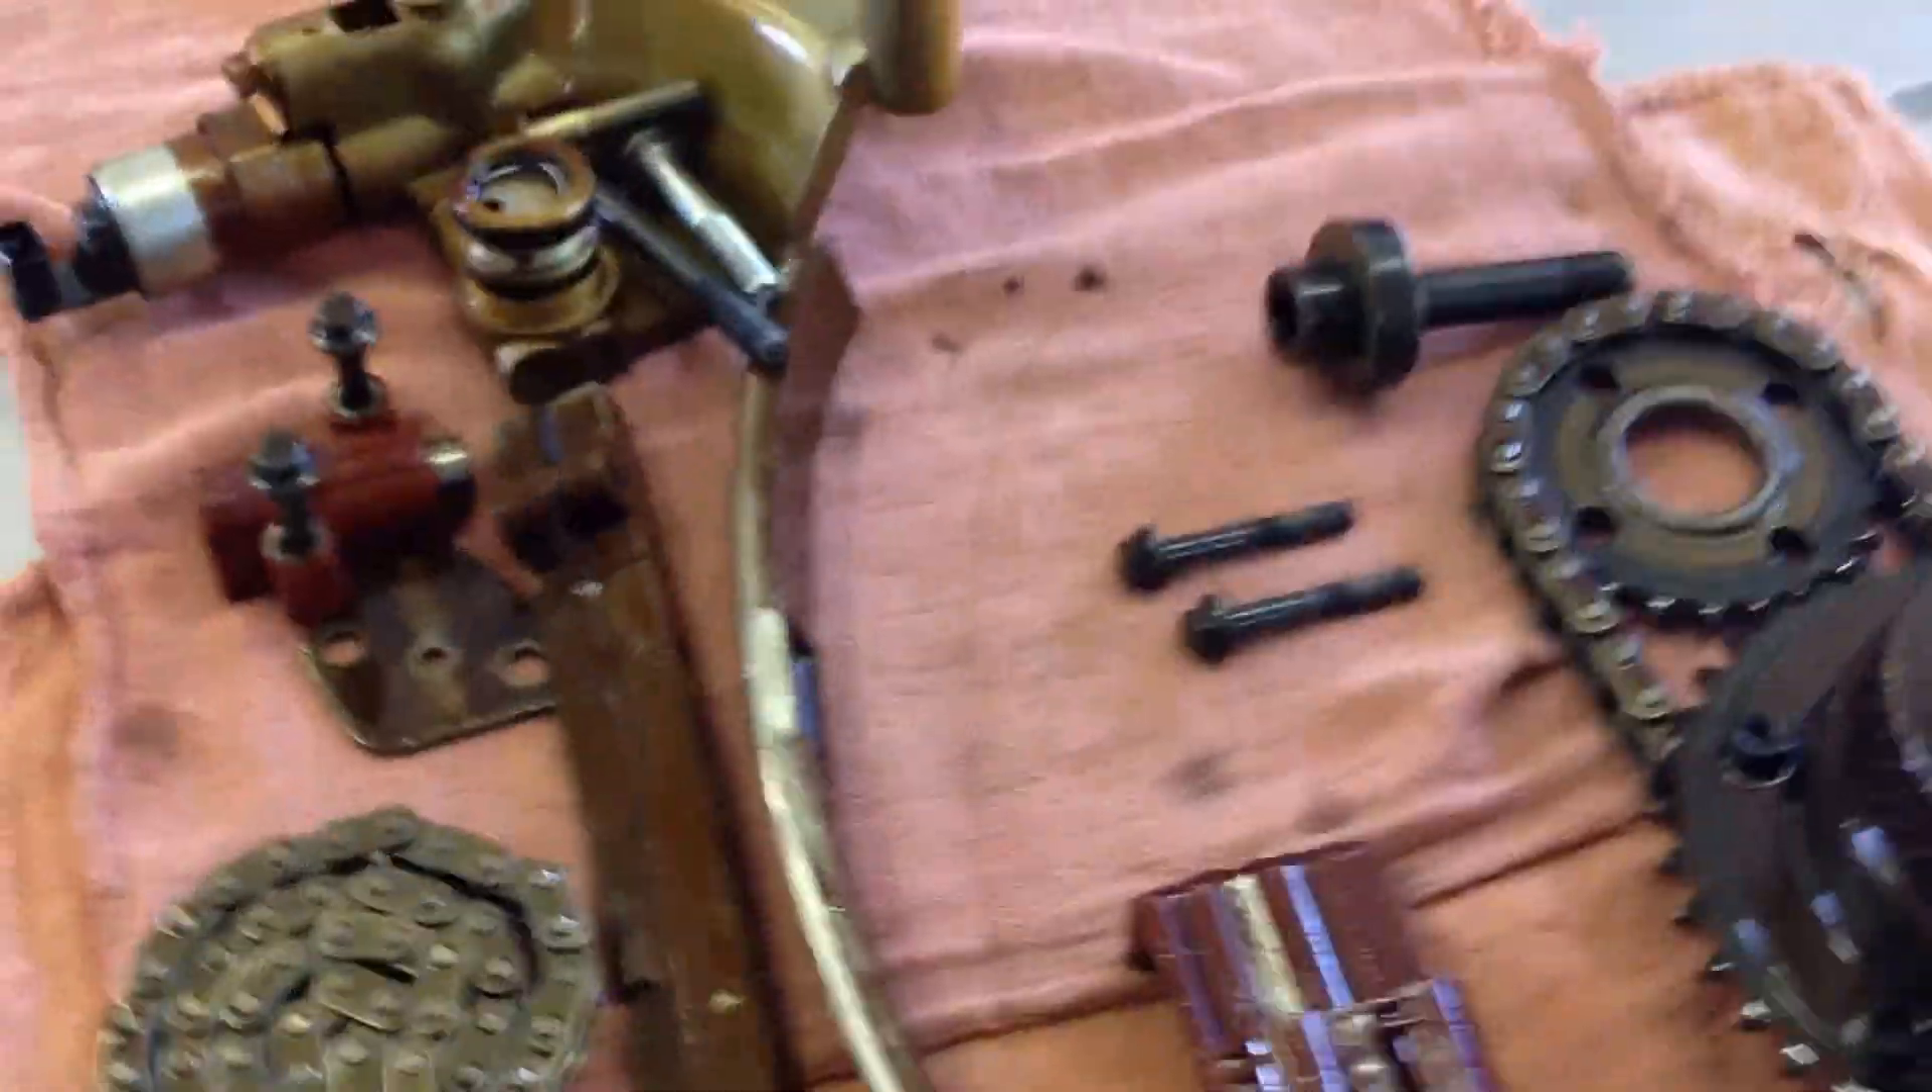Over here is all of our timing components once removed.